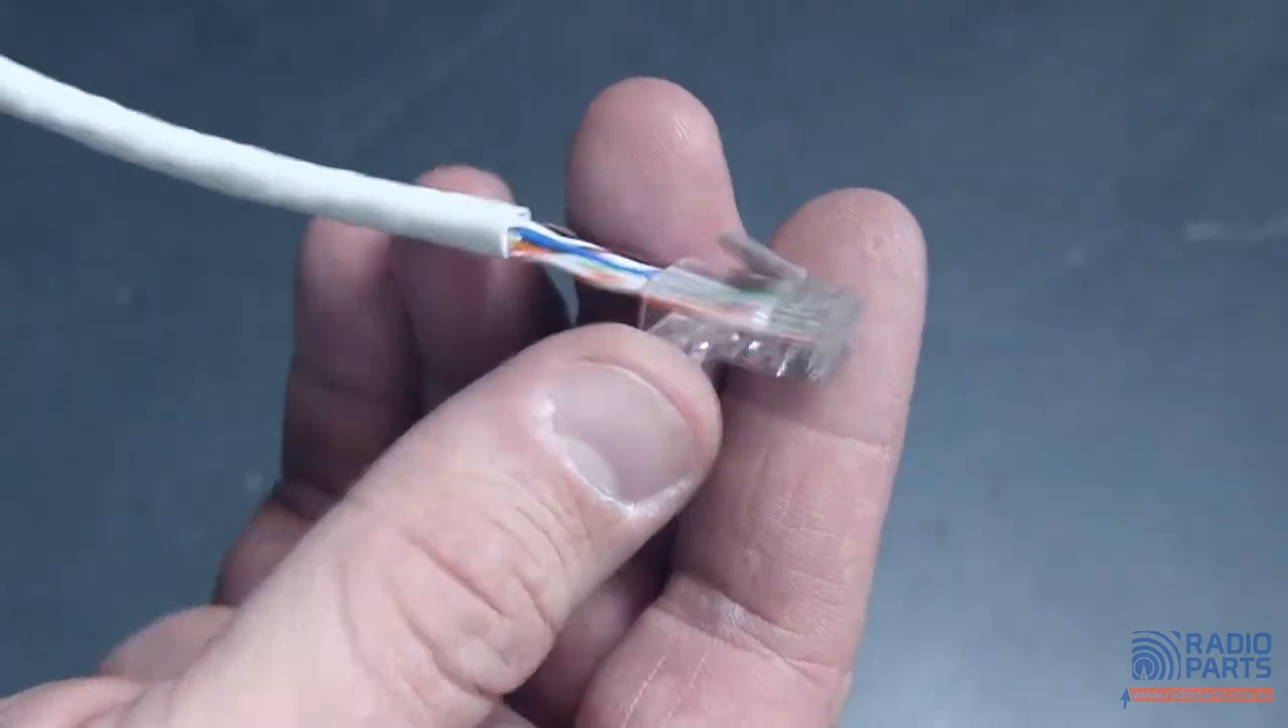However this isn't right. The PVC should be right up inside here for a nice tight grip and then these should only have a very small amount on the end.